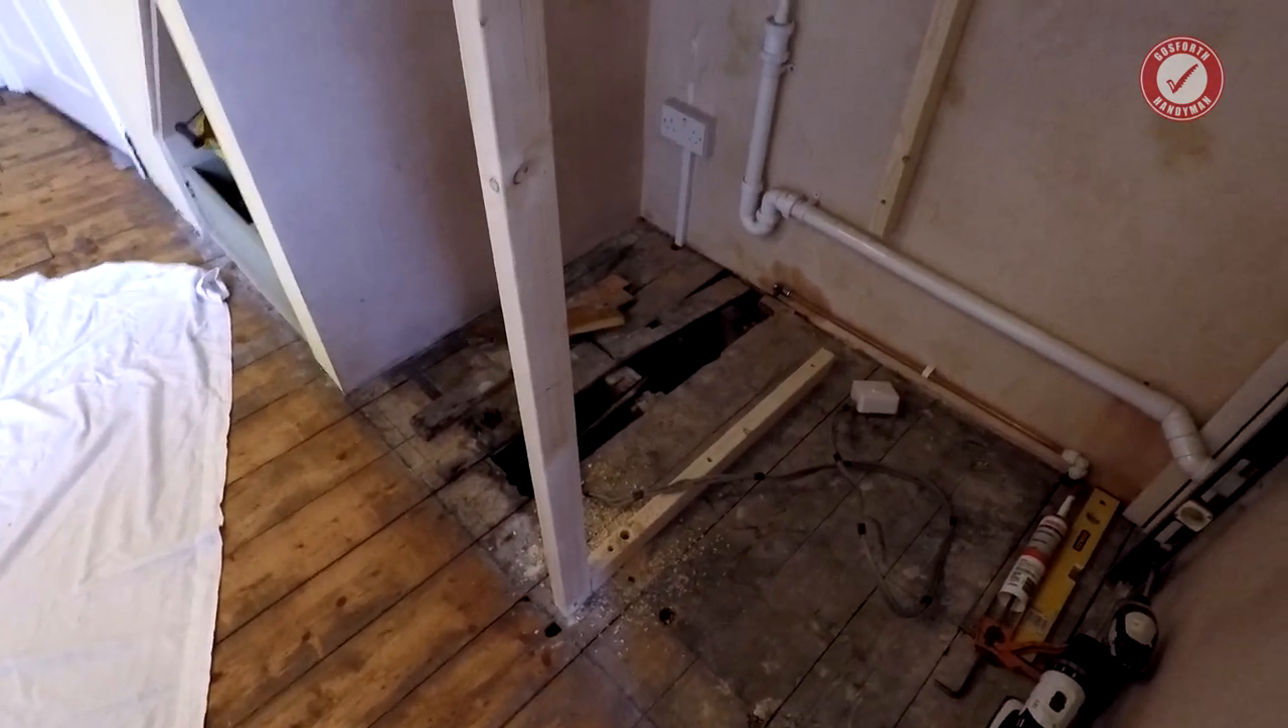I need to finish building this internal kind of partition wall.